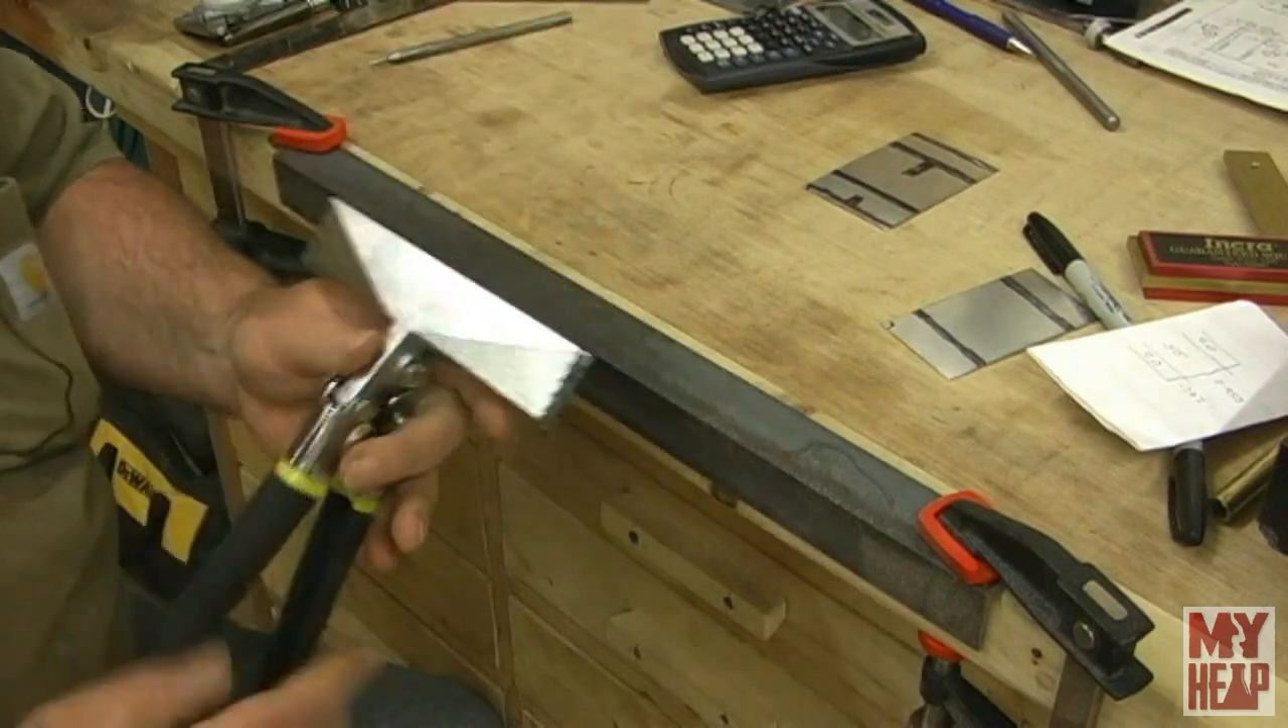Okay so I've clamped a piece of angle iron here on the front of the bench give me a hard stop to bump these pliers up against when I go to to bend.